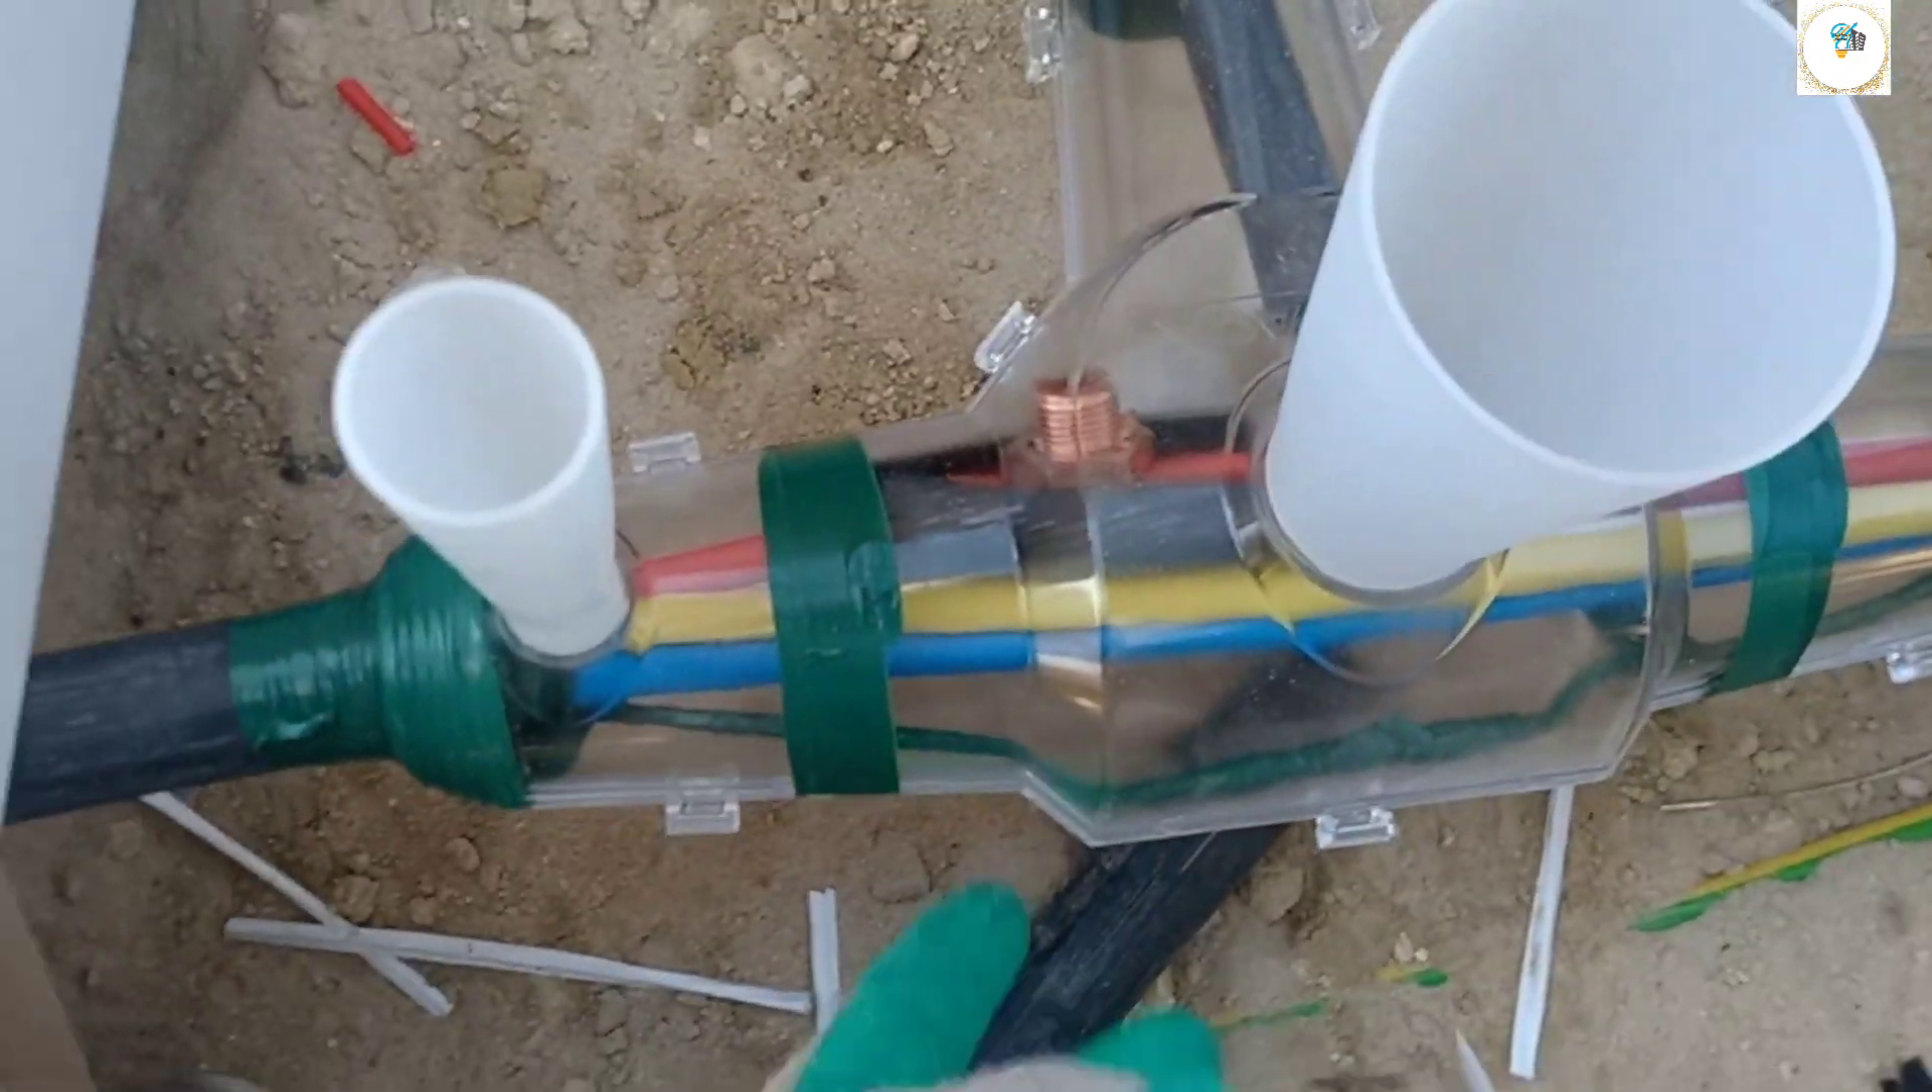Ok guys na-close ko na itong ating lalagyan ng chemical itong plastic seal pack.